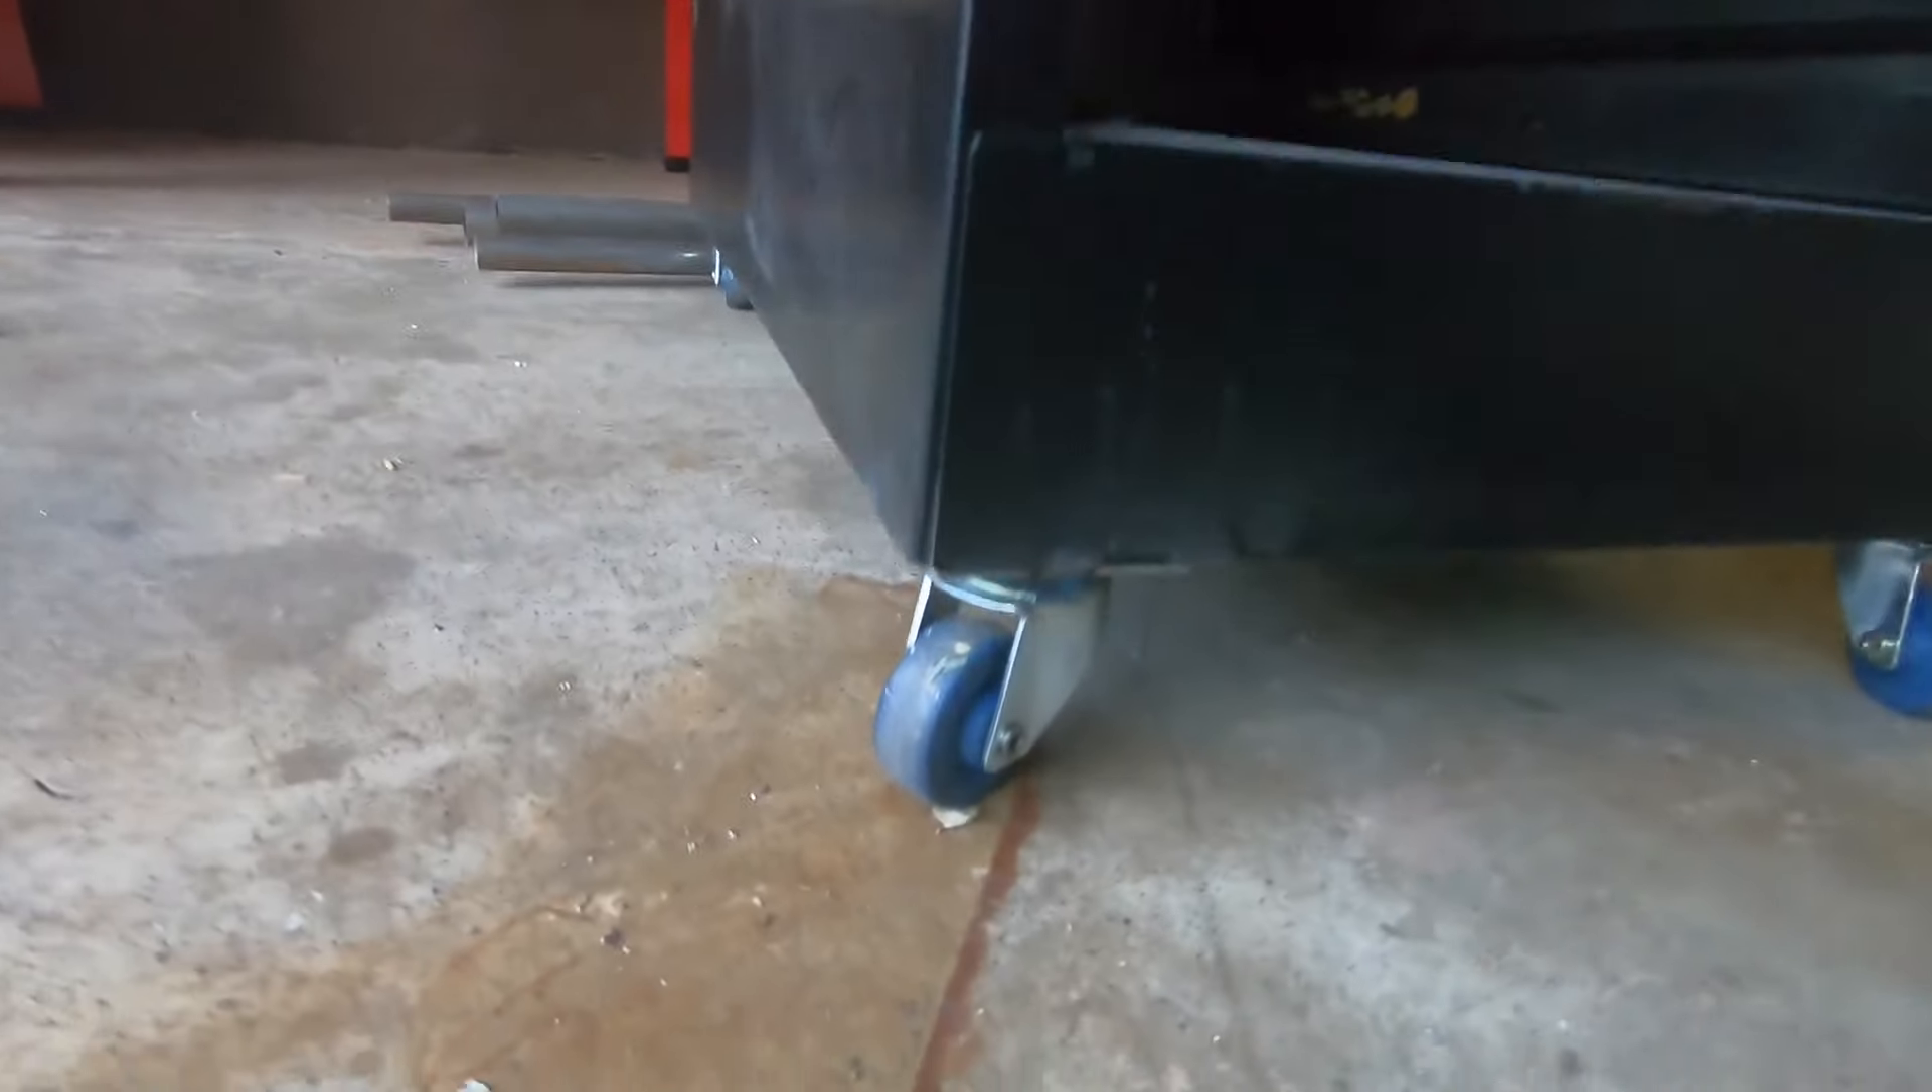I welded on some casters on the bottom of the thing.